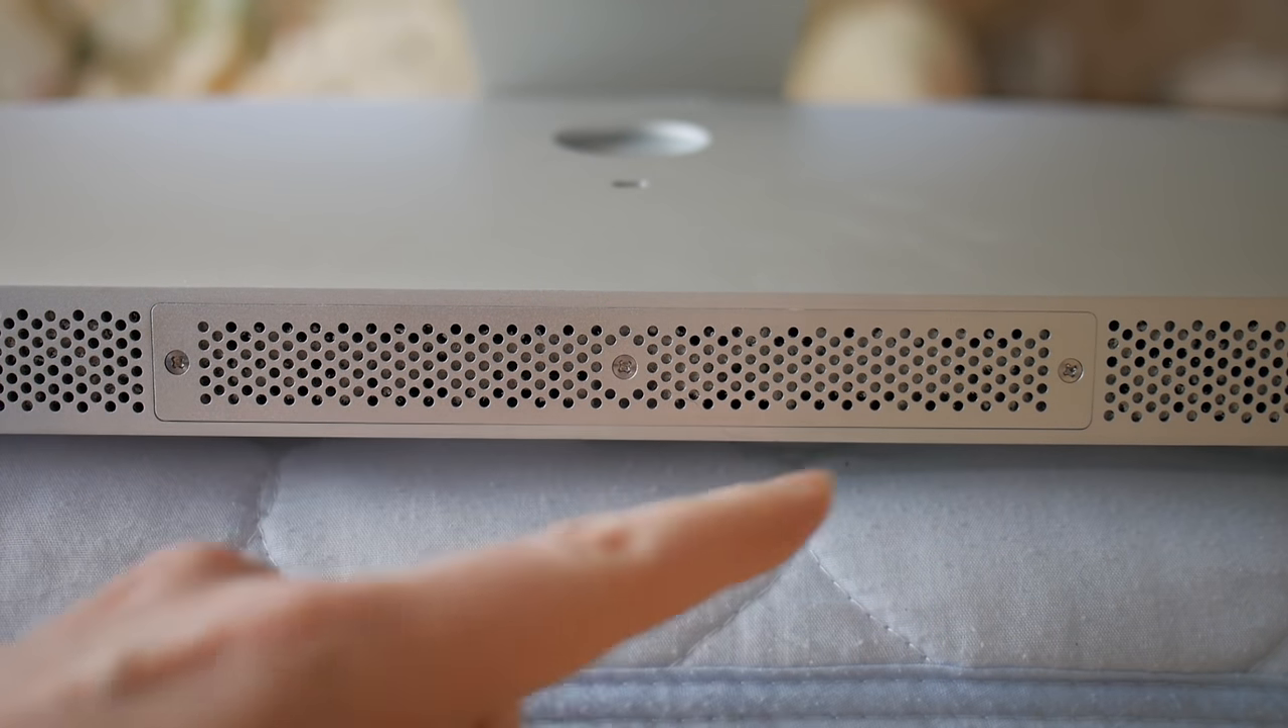Just above here is the foot and we have three Phillips, or you could call them plus, screws that need to be removed.